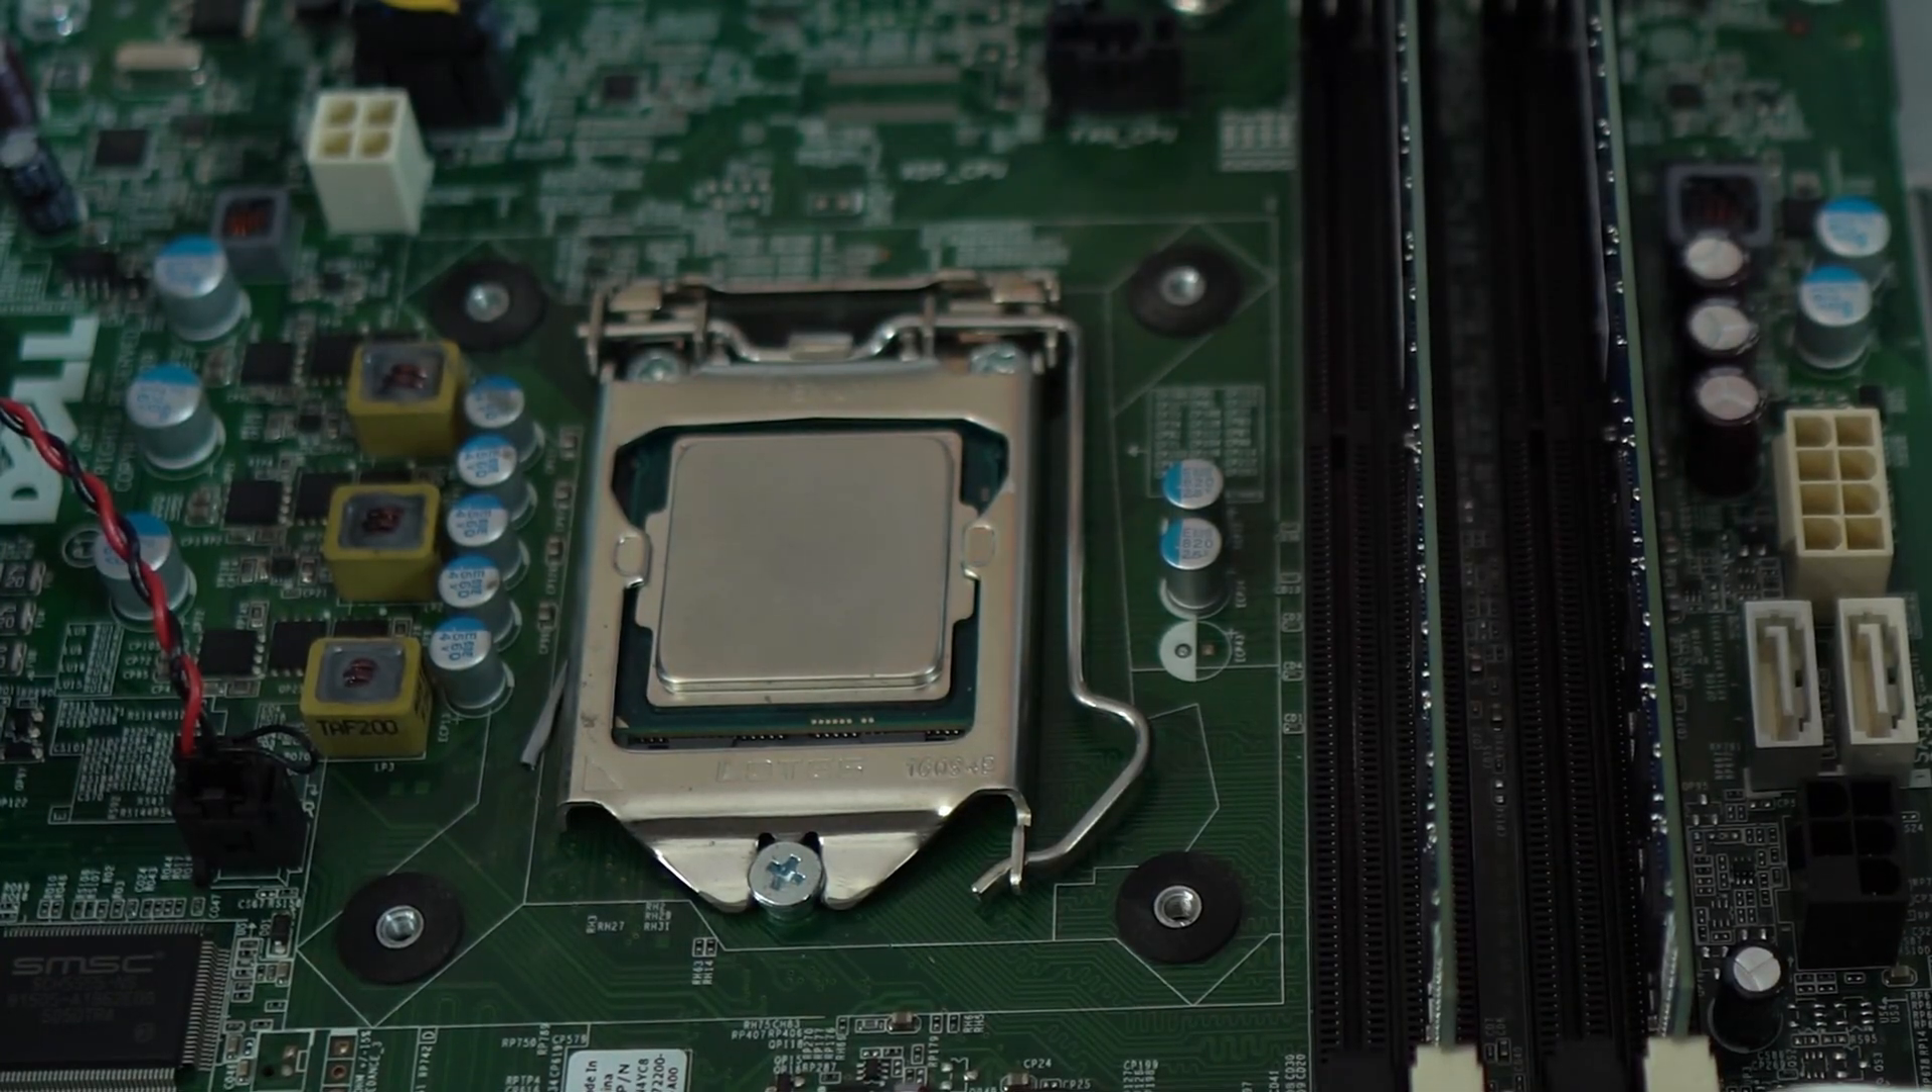Cpu is now installed.